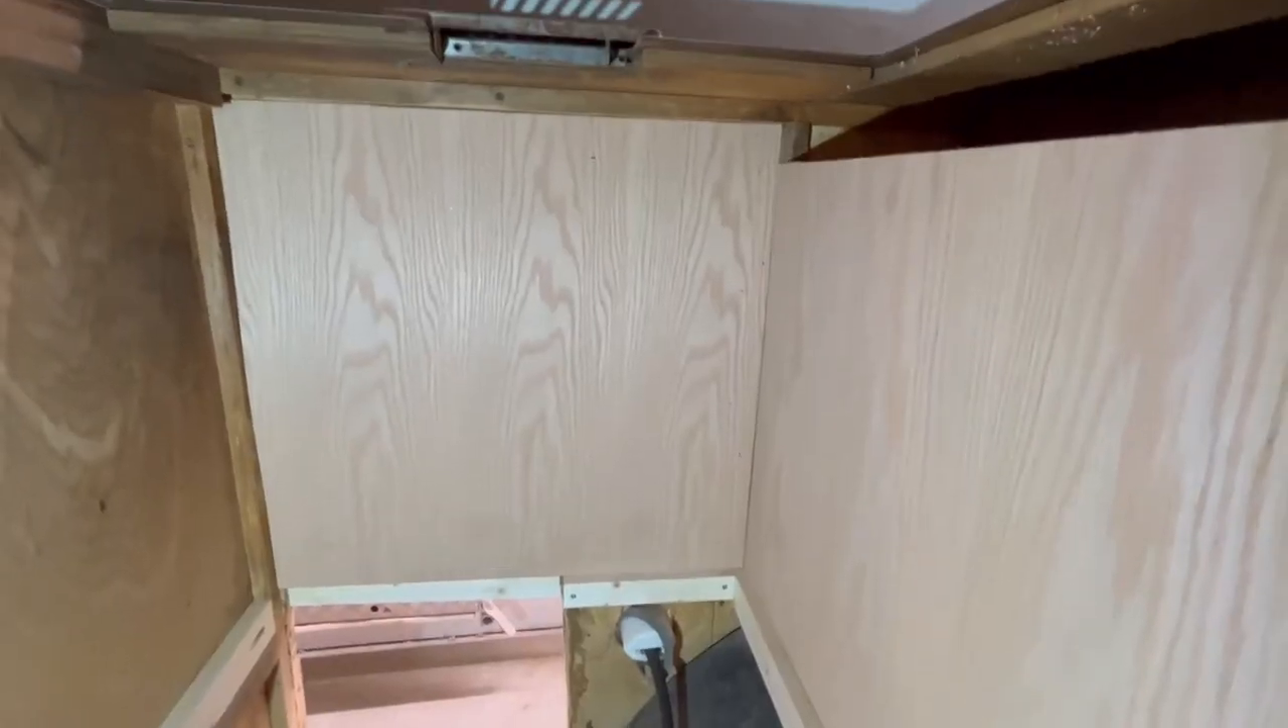Inside the compartment you can see i've got the back wall panel on.